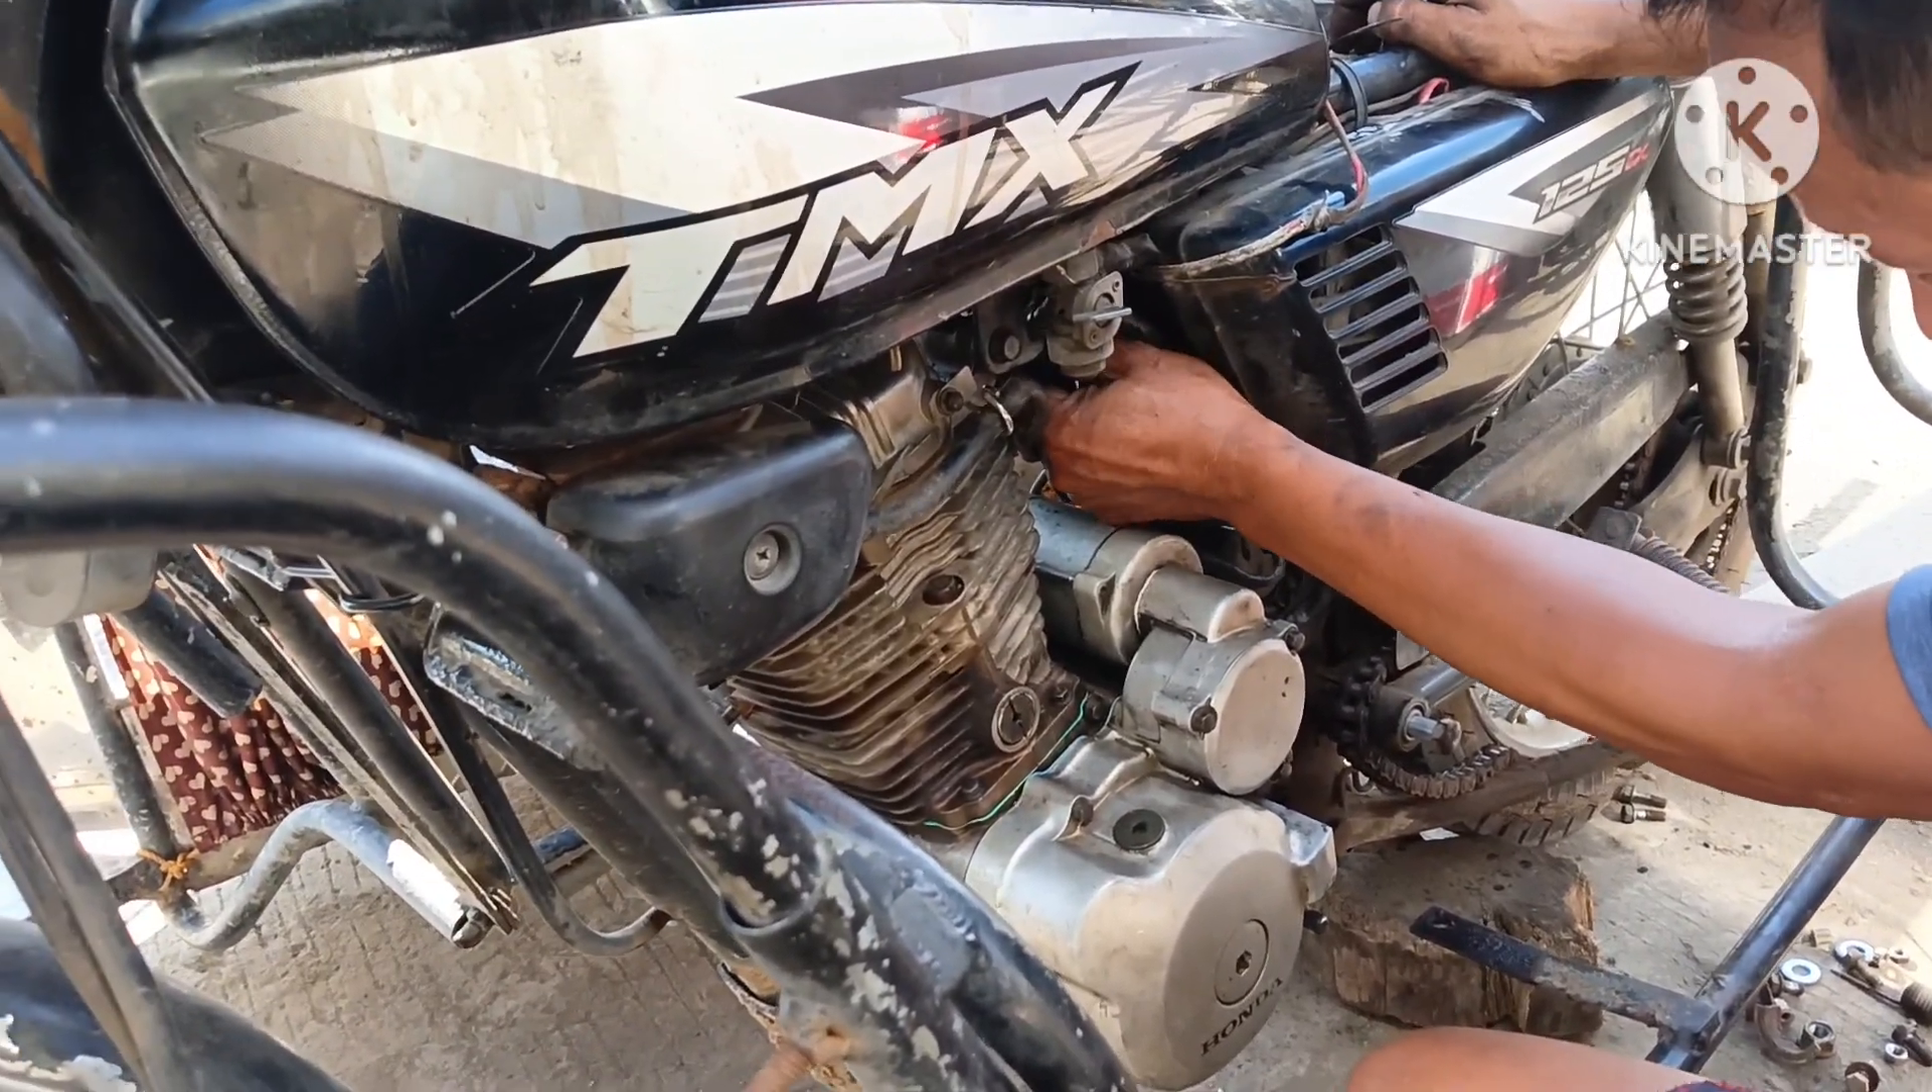Nakabit na po yung makina dito sa kanyang body.